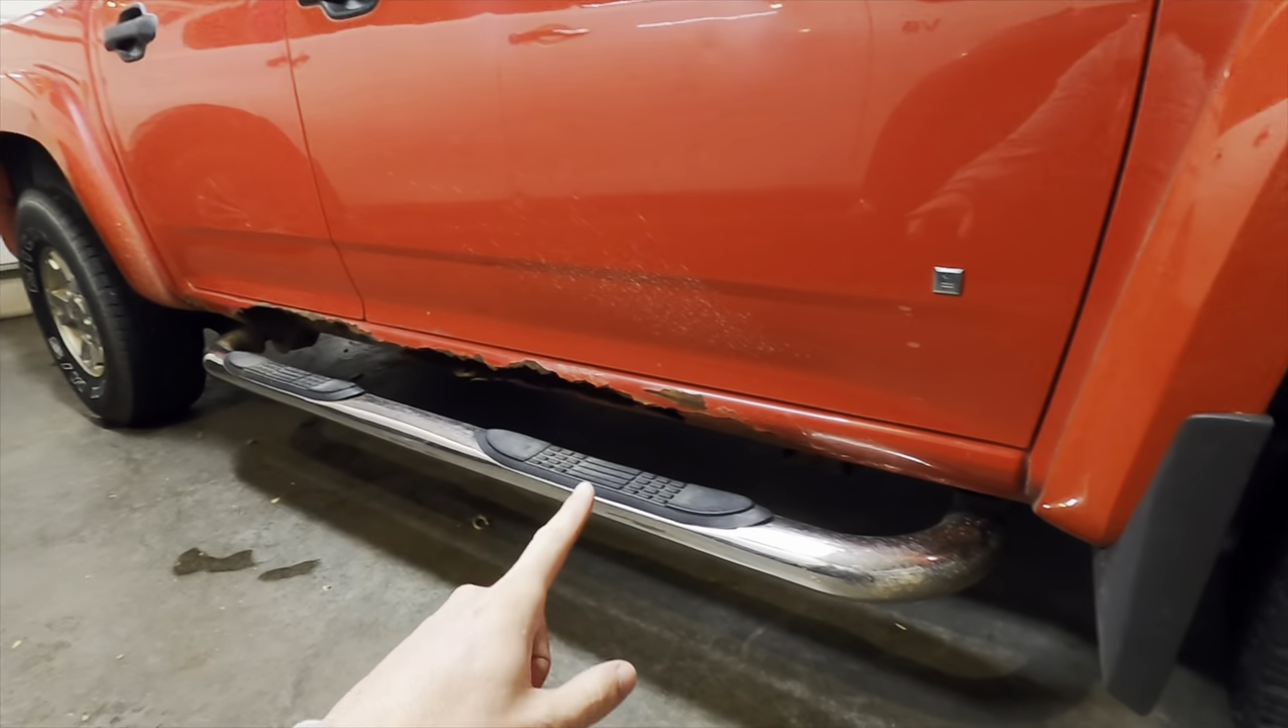Still got to get these side steps off.